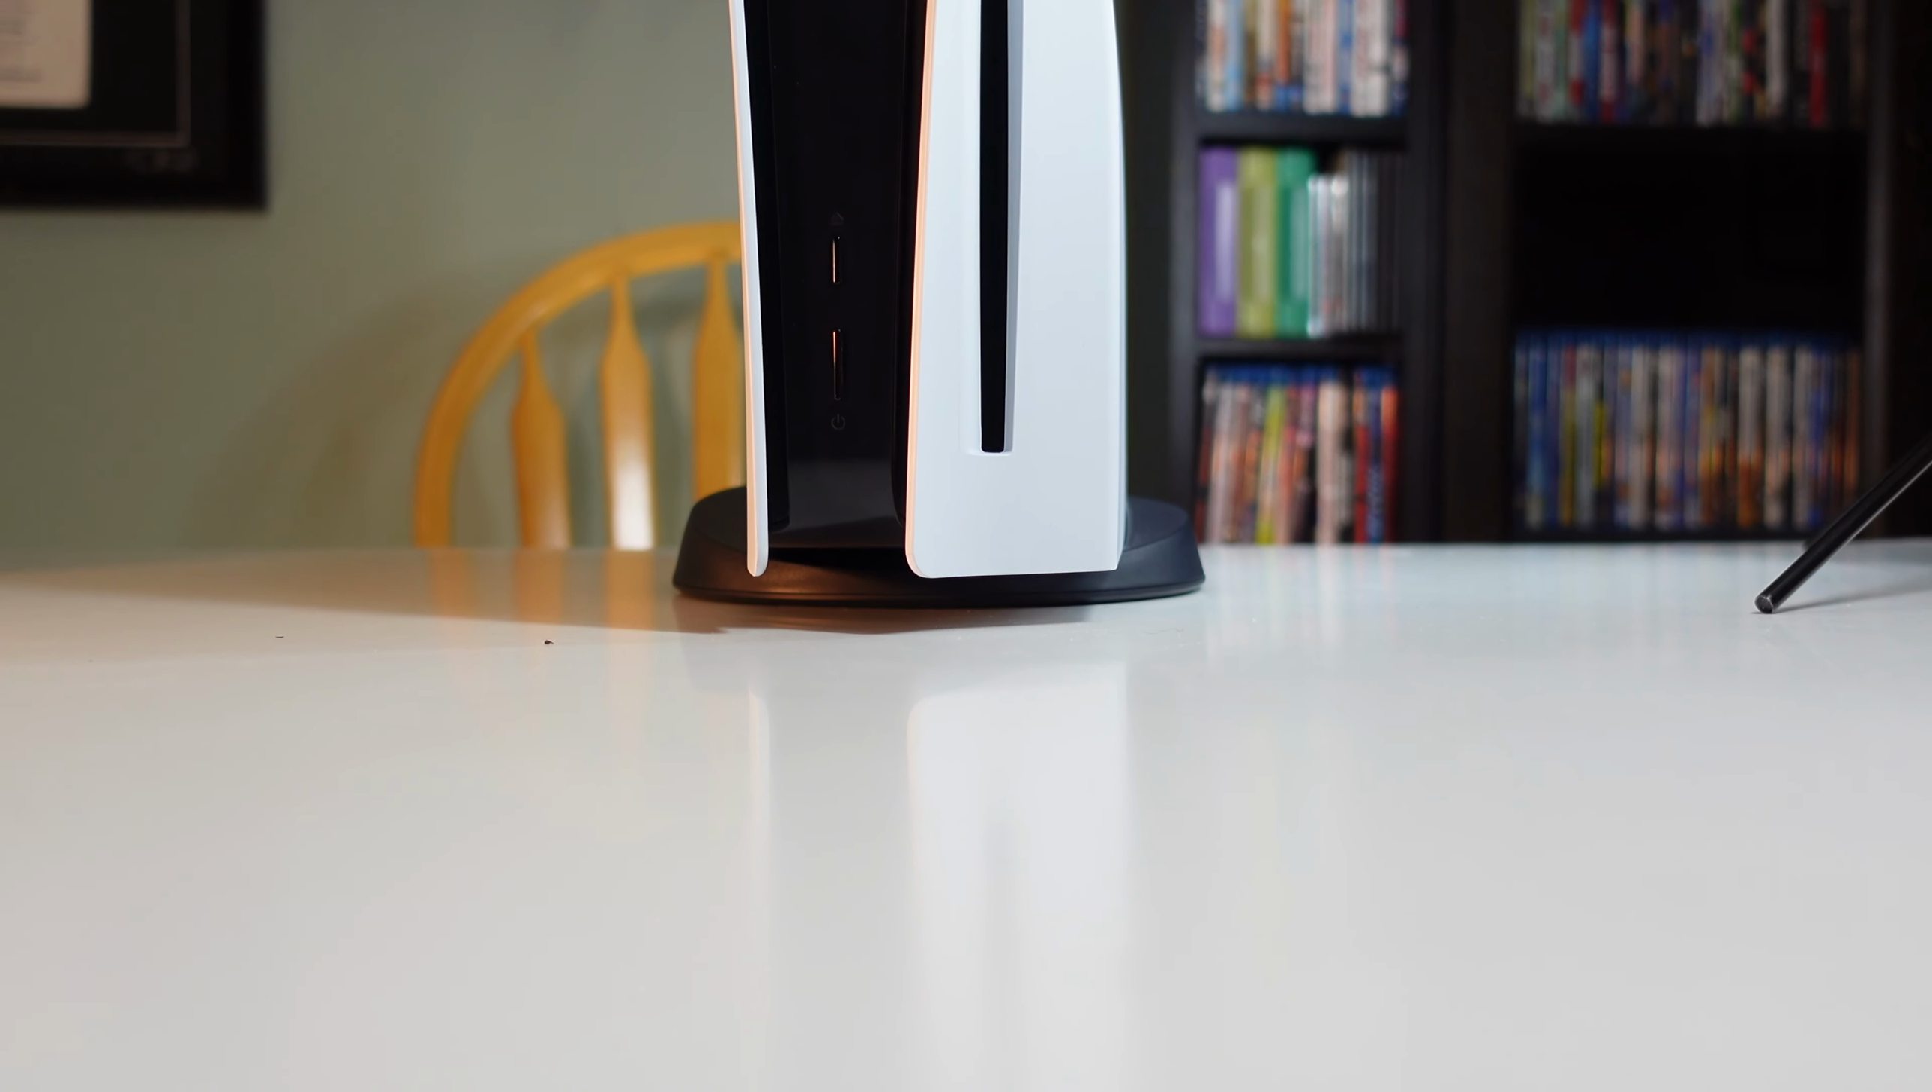Alright, and so as you can see right here, my PS5 is on the vertical stand. So I got to take that off first before you can open it at all.